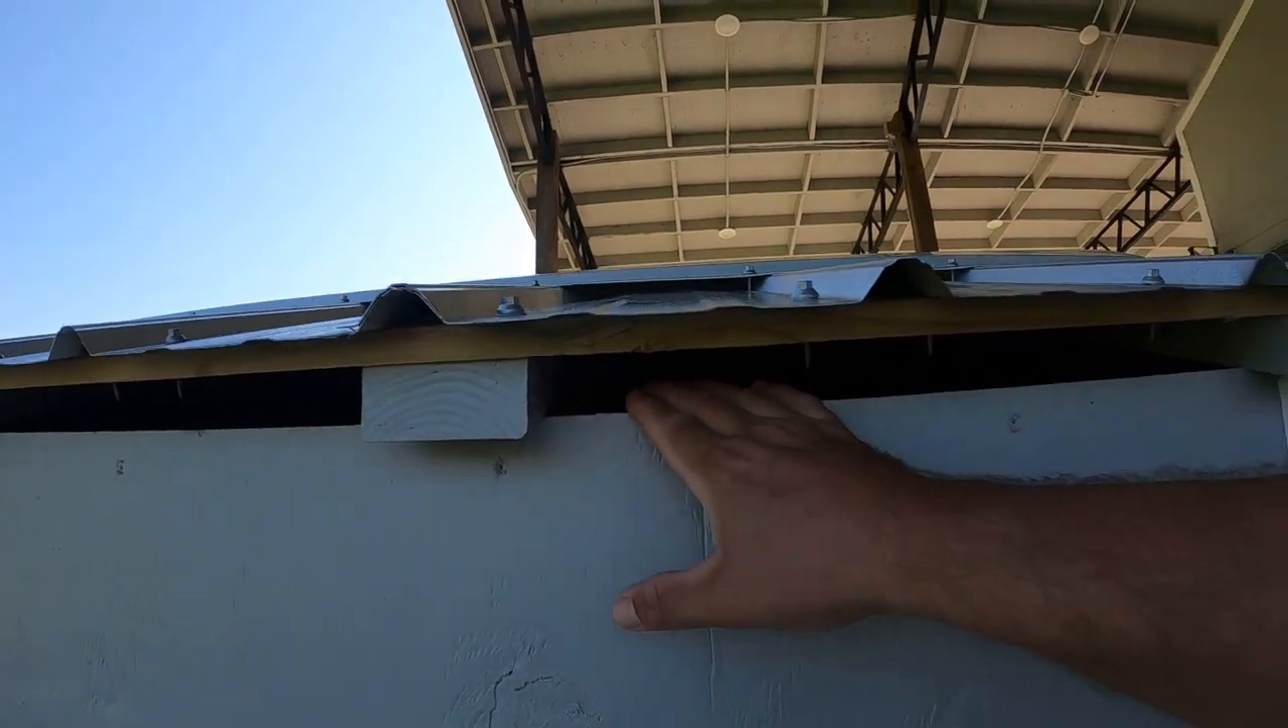If you come and look under the side we got big inch and a half gaps out there.